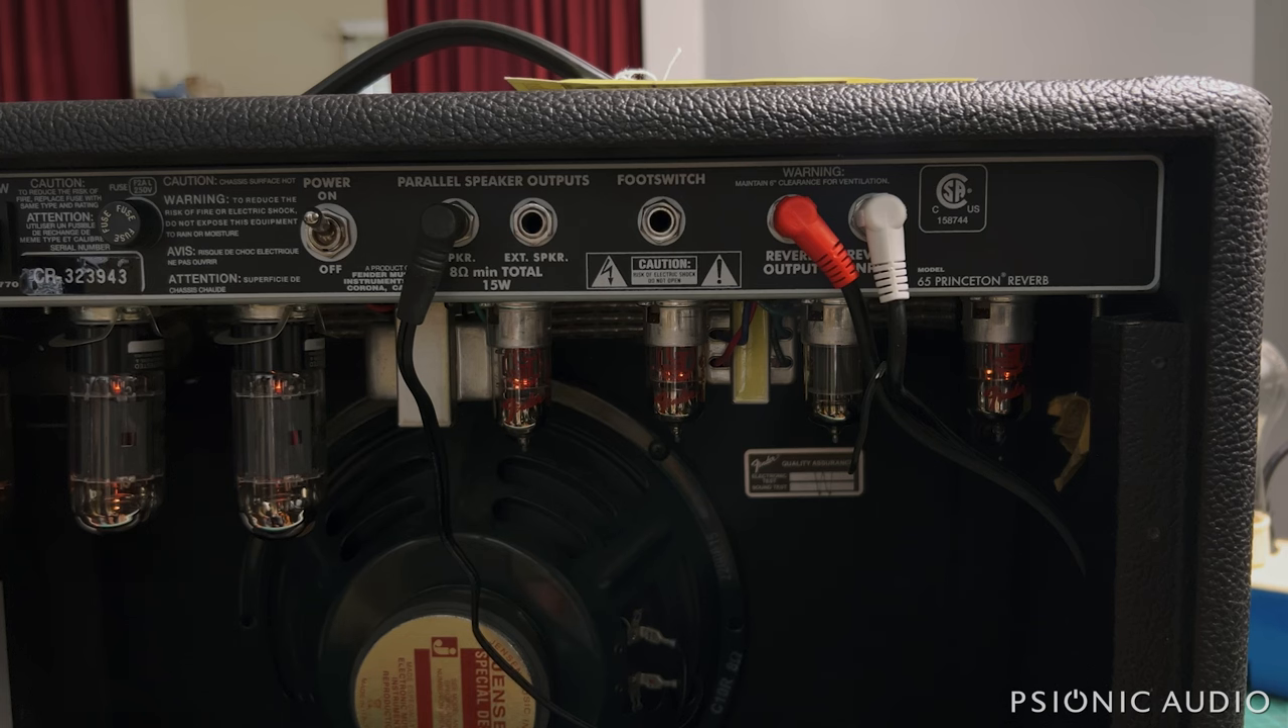All right, I've got the rear panel off, and I've got the tube shields off just to save time.